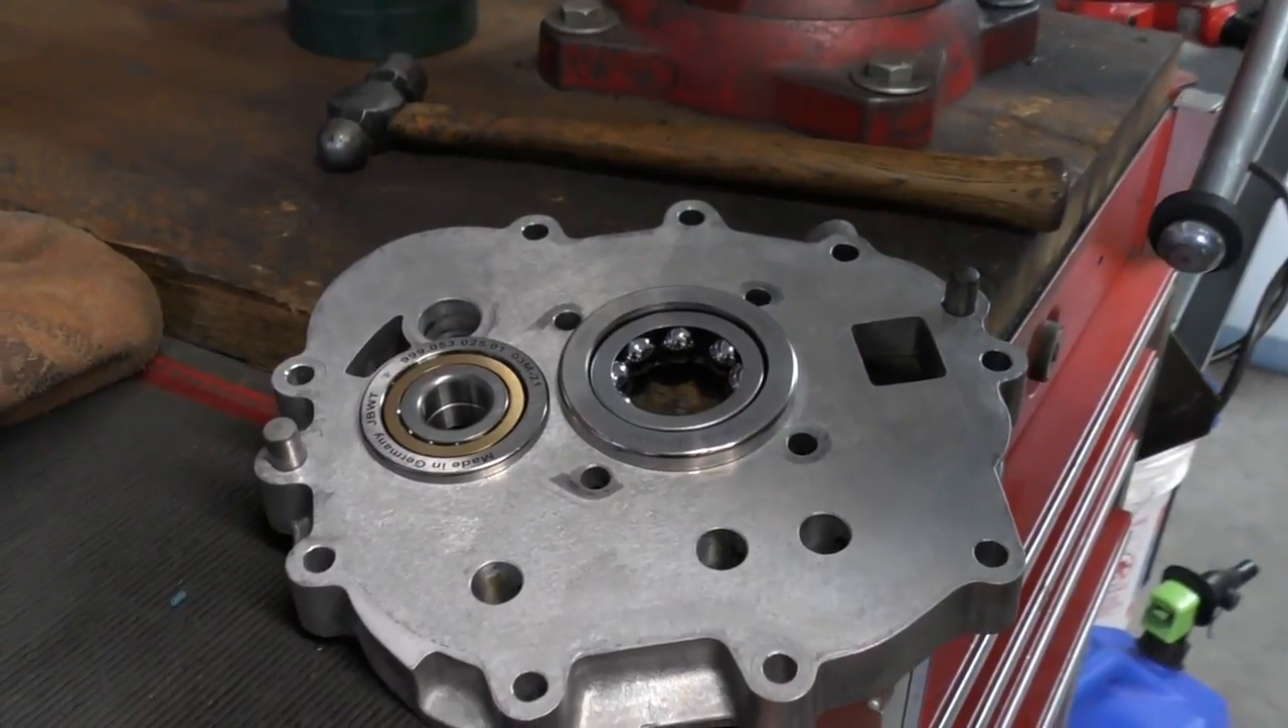It's our bearings sitting in there very nicely.